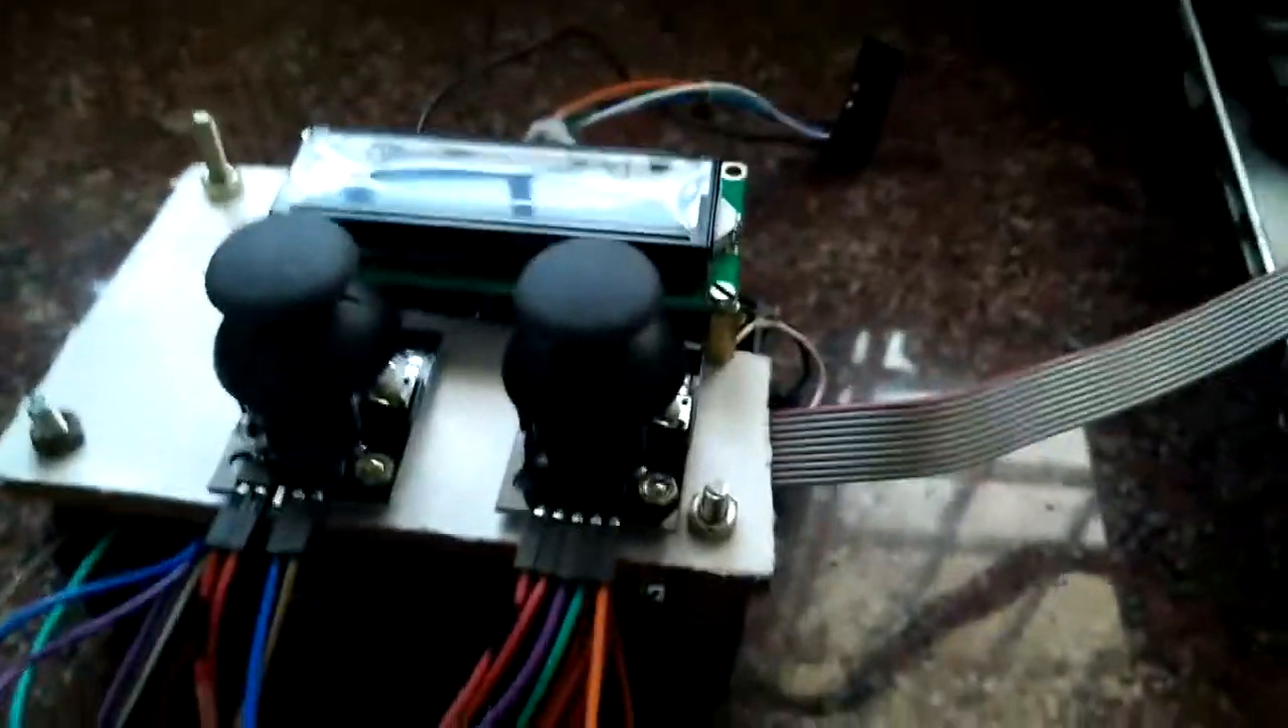I just need to tuck in these wires.